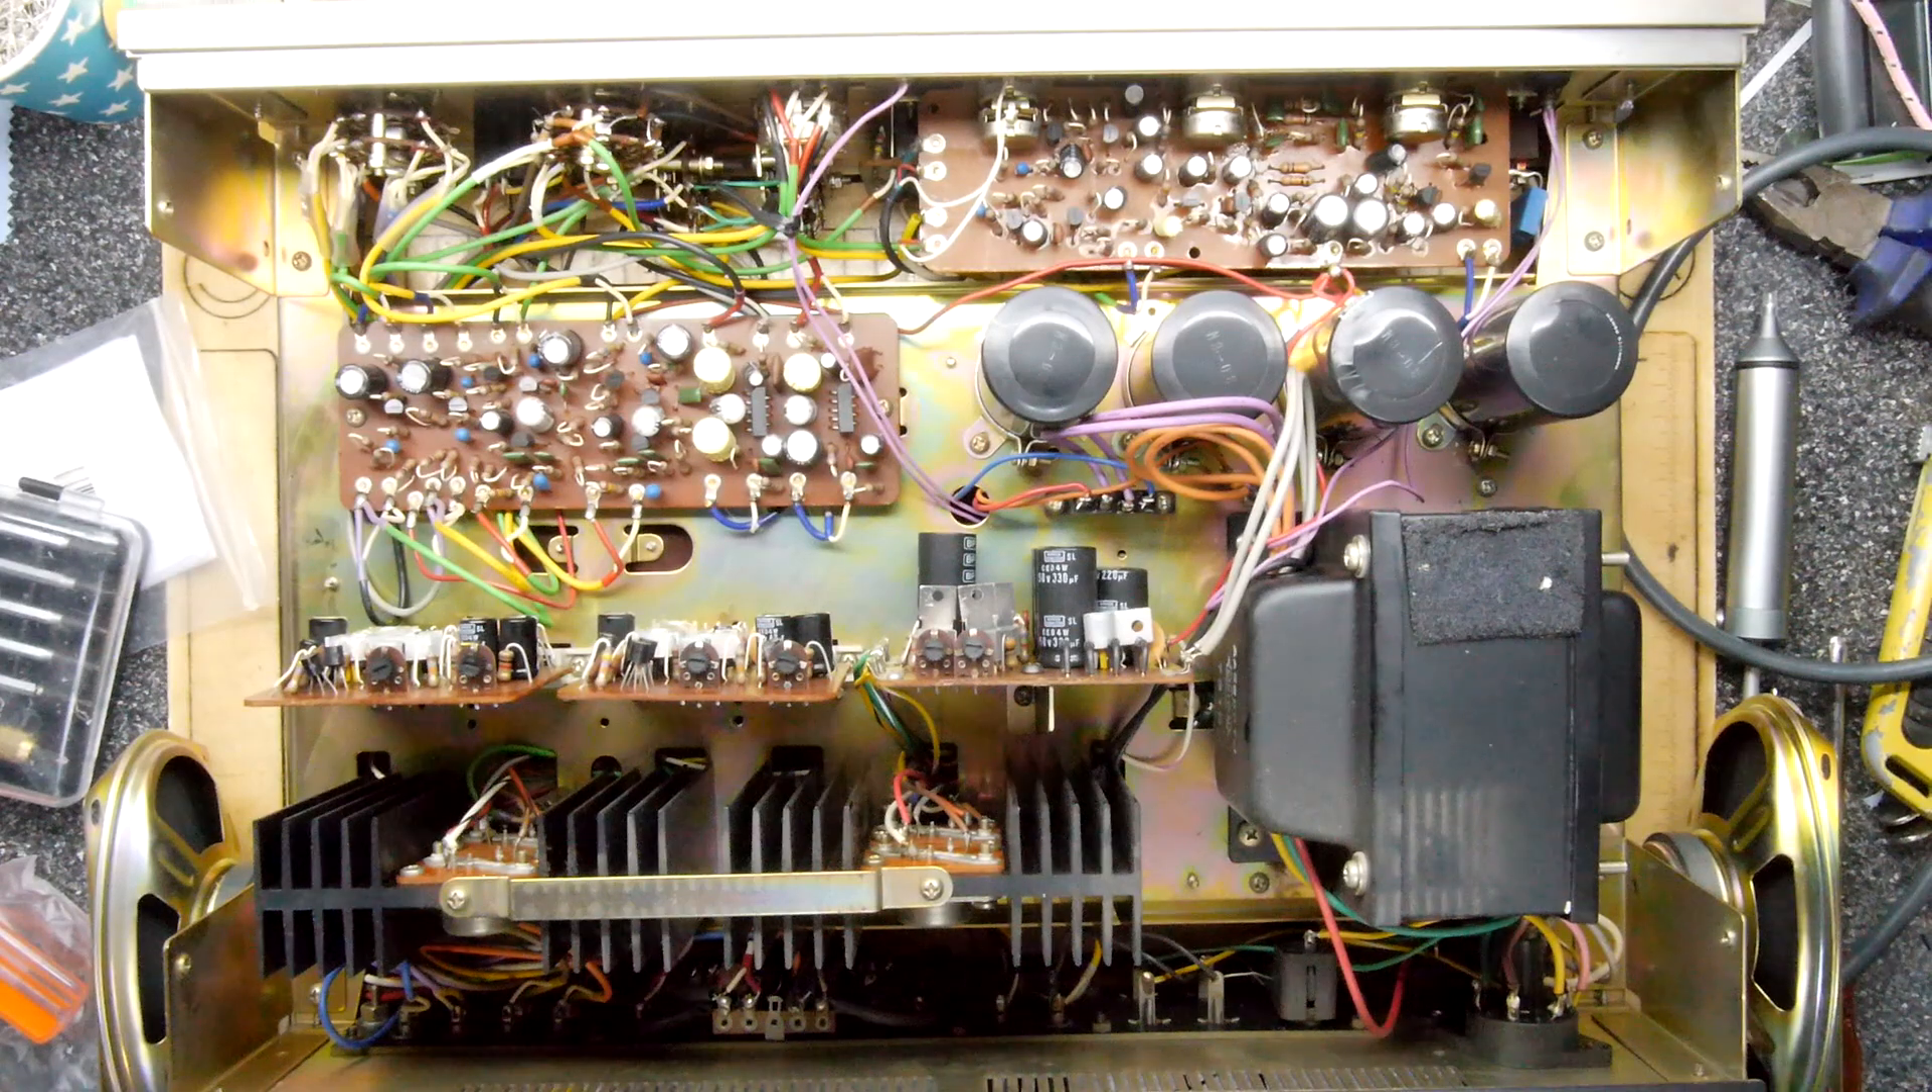Okay all the spraying's done boards are back.